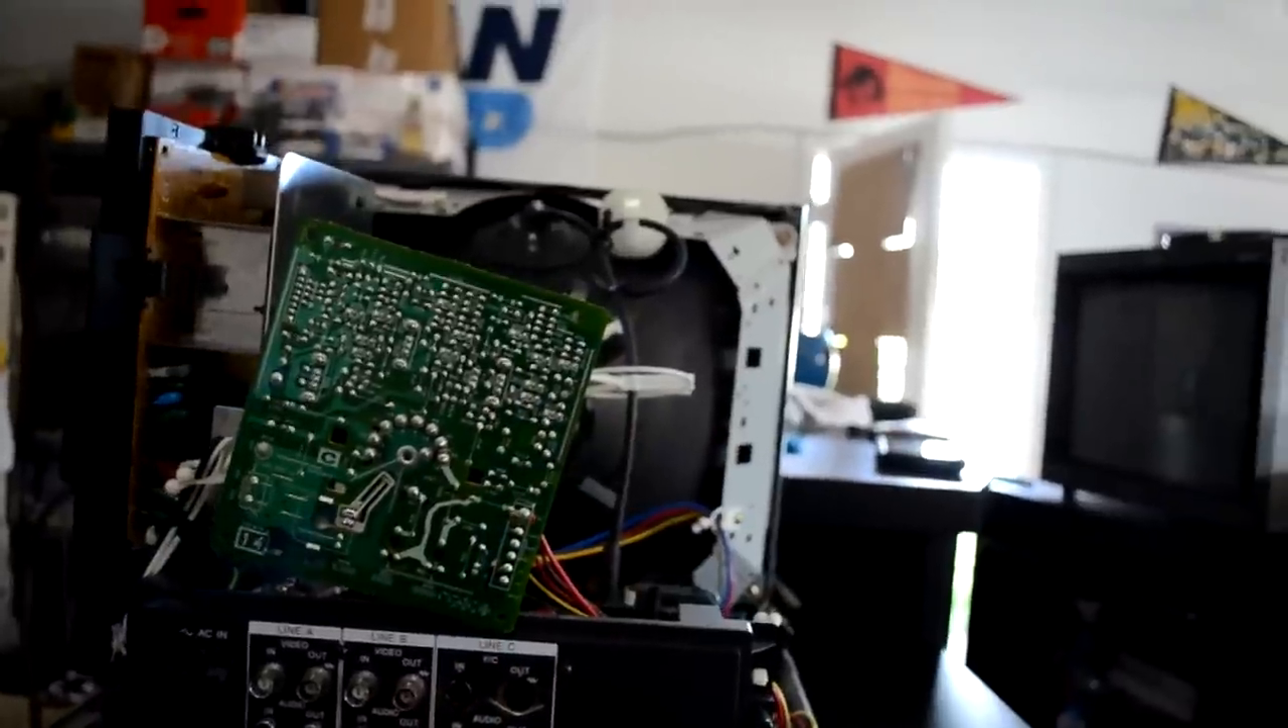First, check out my board on the back of my tube. It is cocked severely to the right.